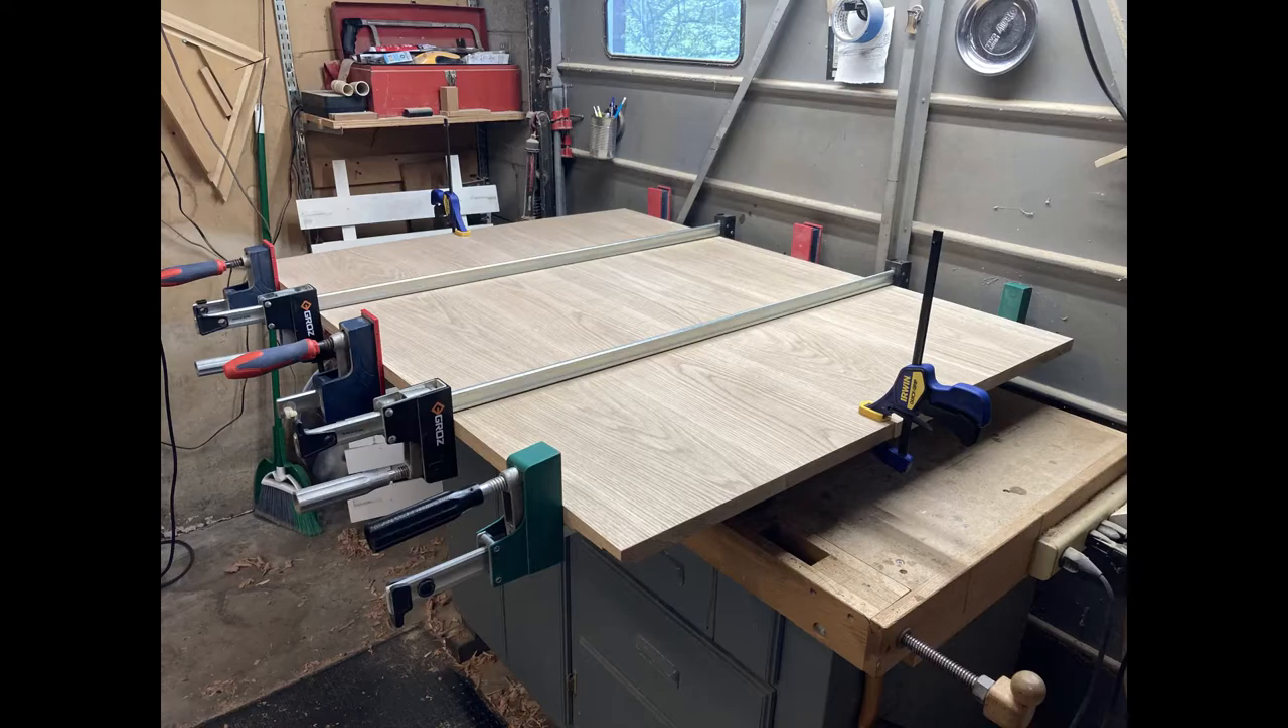So here it is the dining table top all glued up.